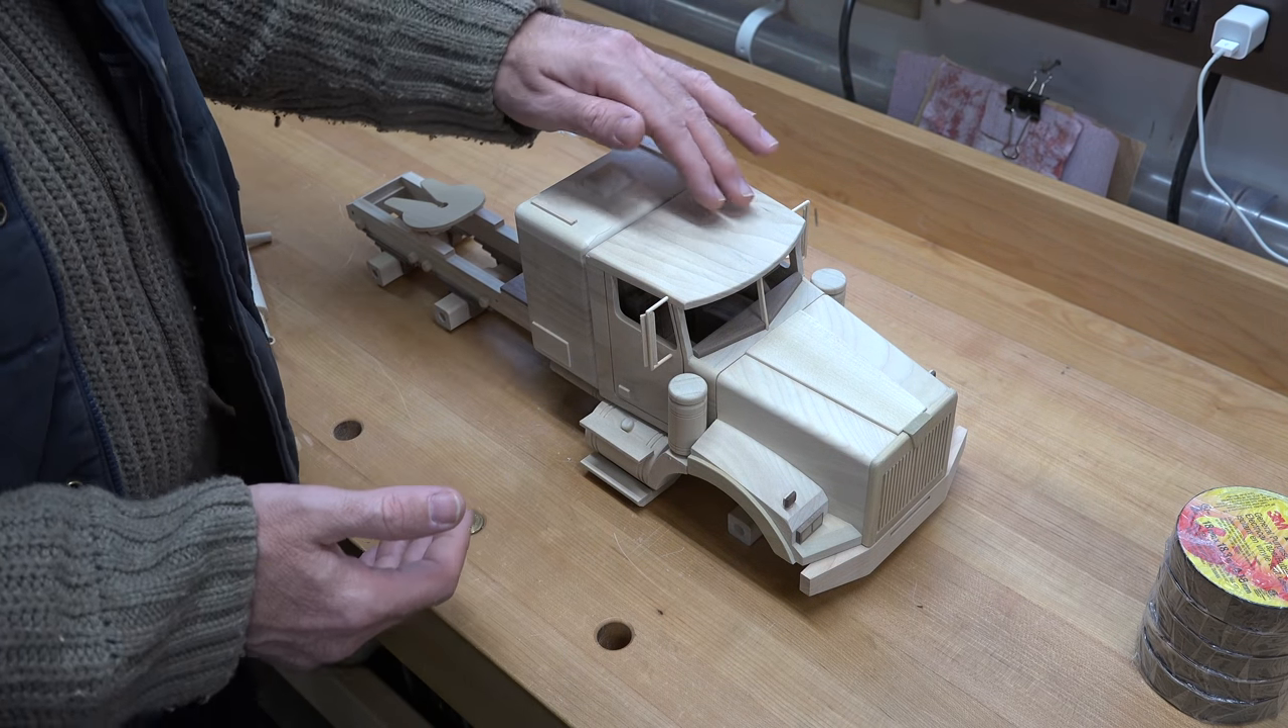Last week we finished up with gluing on all of these sections here onto the chassis.